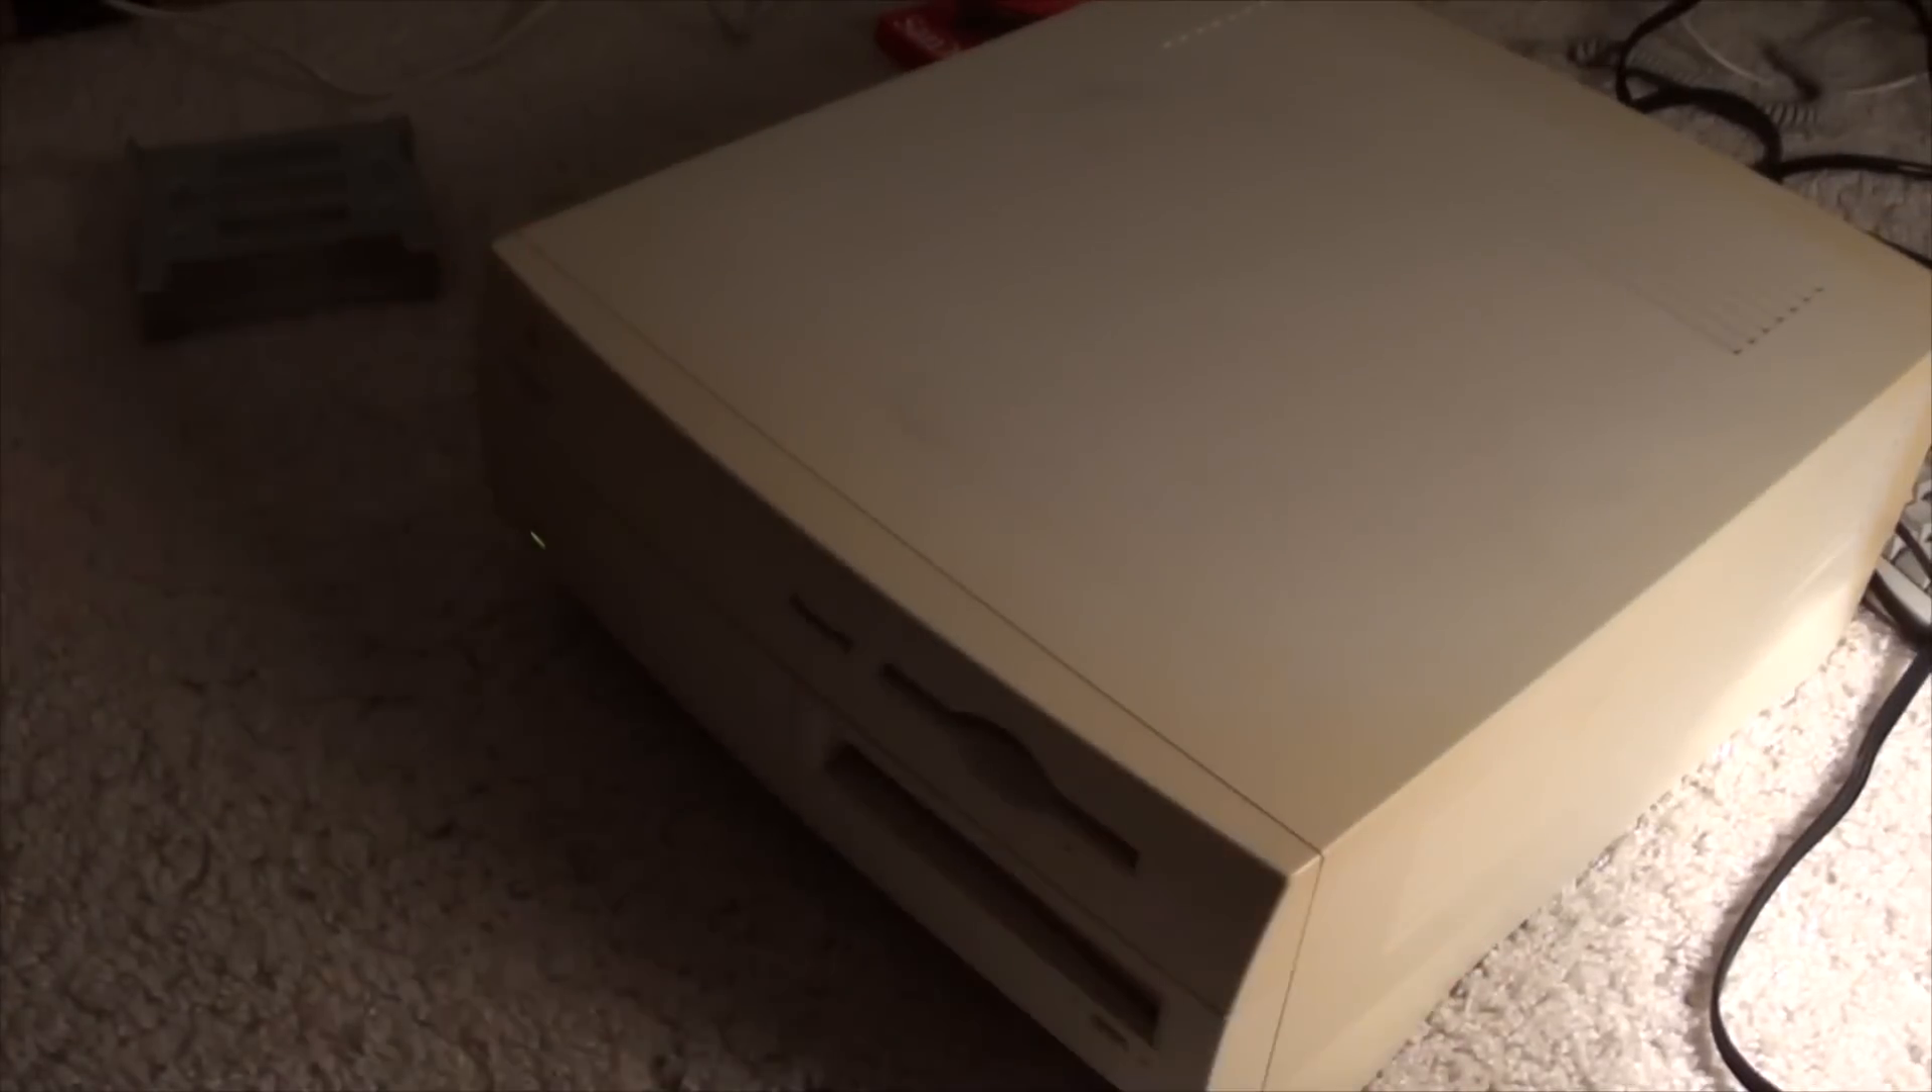And that's it. The case is back on.